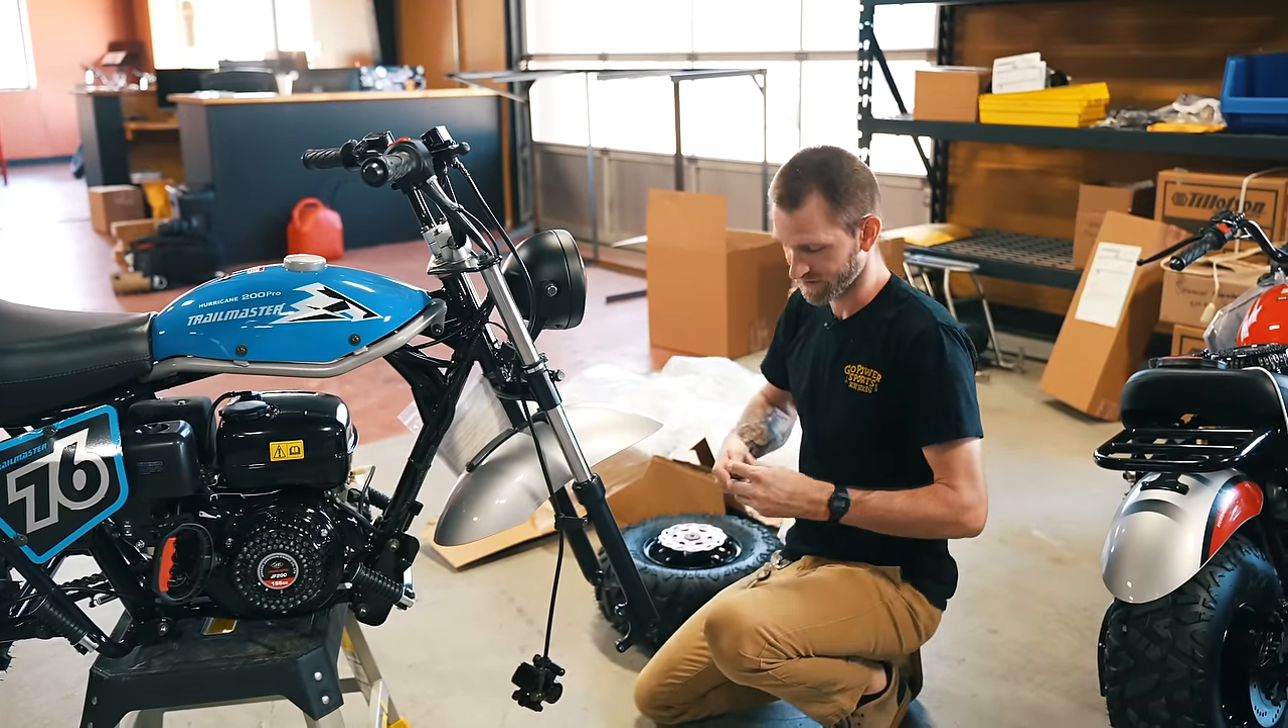Now that we have our fender installed, we can install the front tire.